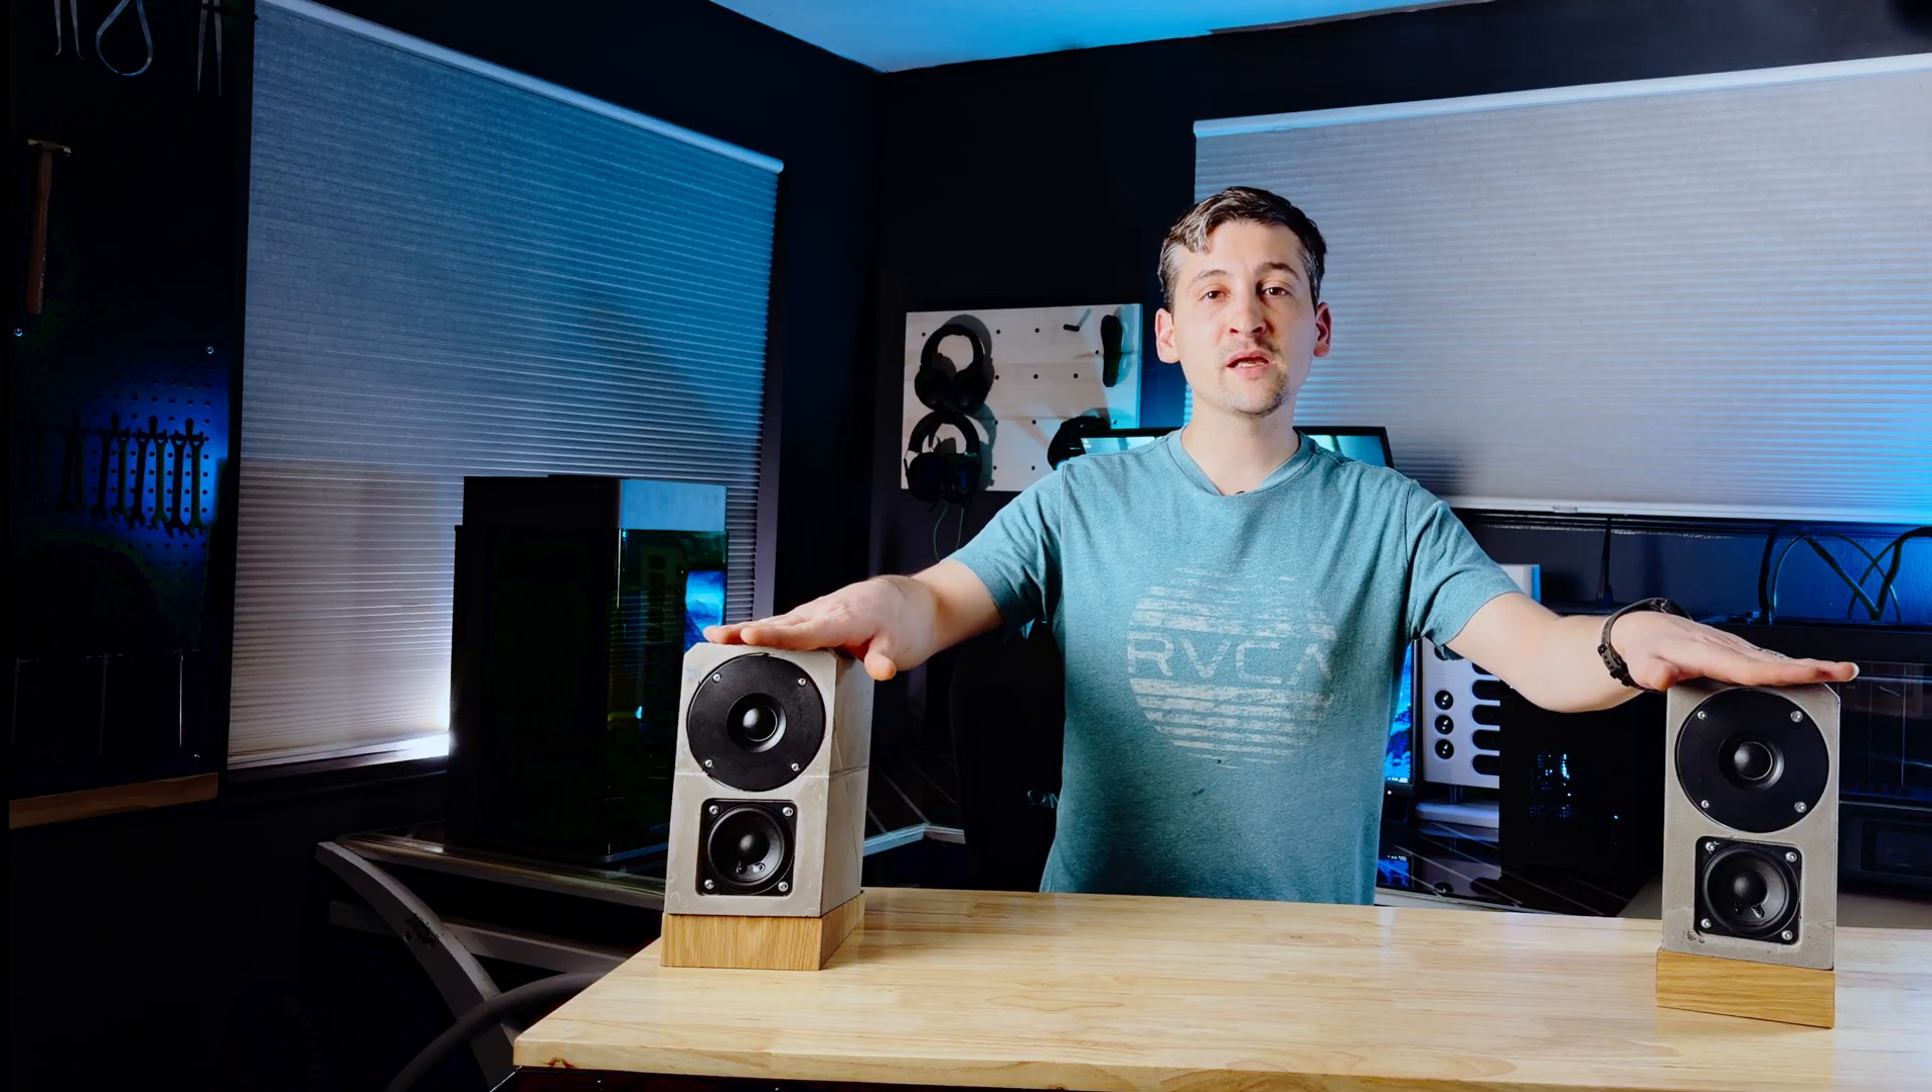And with that, we've got concrete enclosures on angled wood stands. The drivers are bolted in and everything is sealed up.